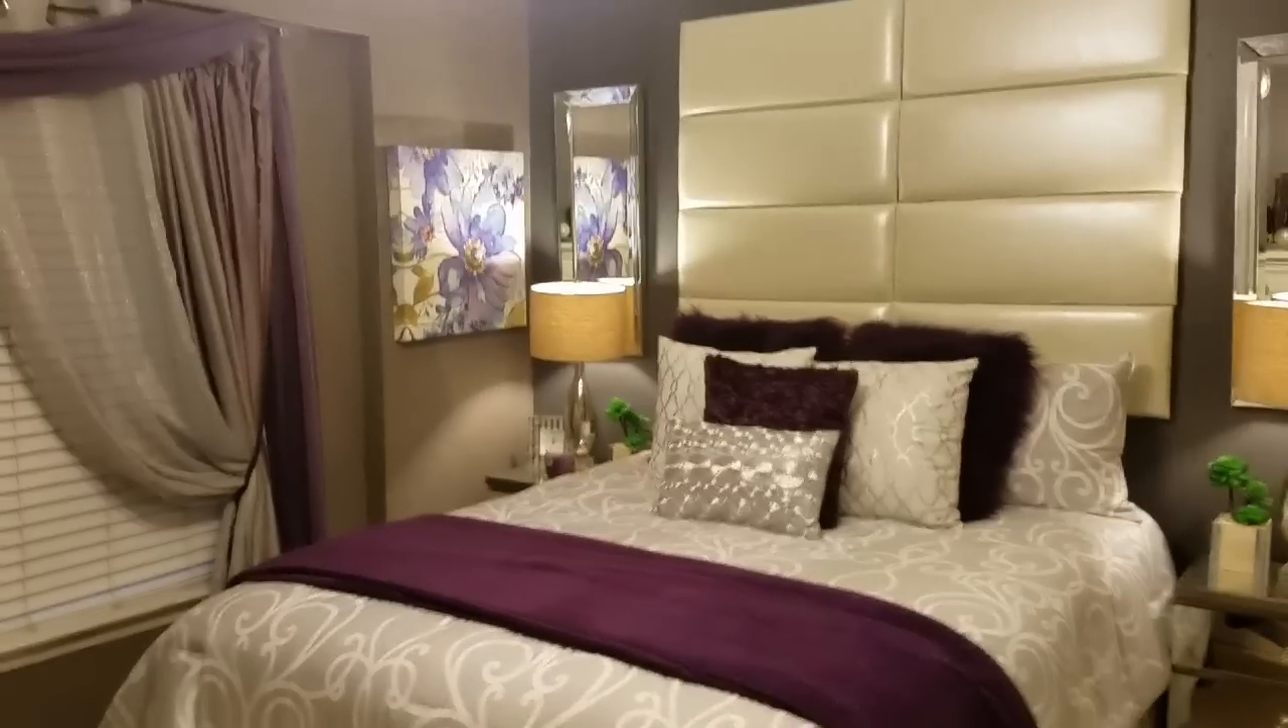So this is the finished look of the panels that was placed up of course by me.